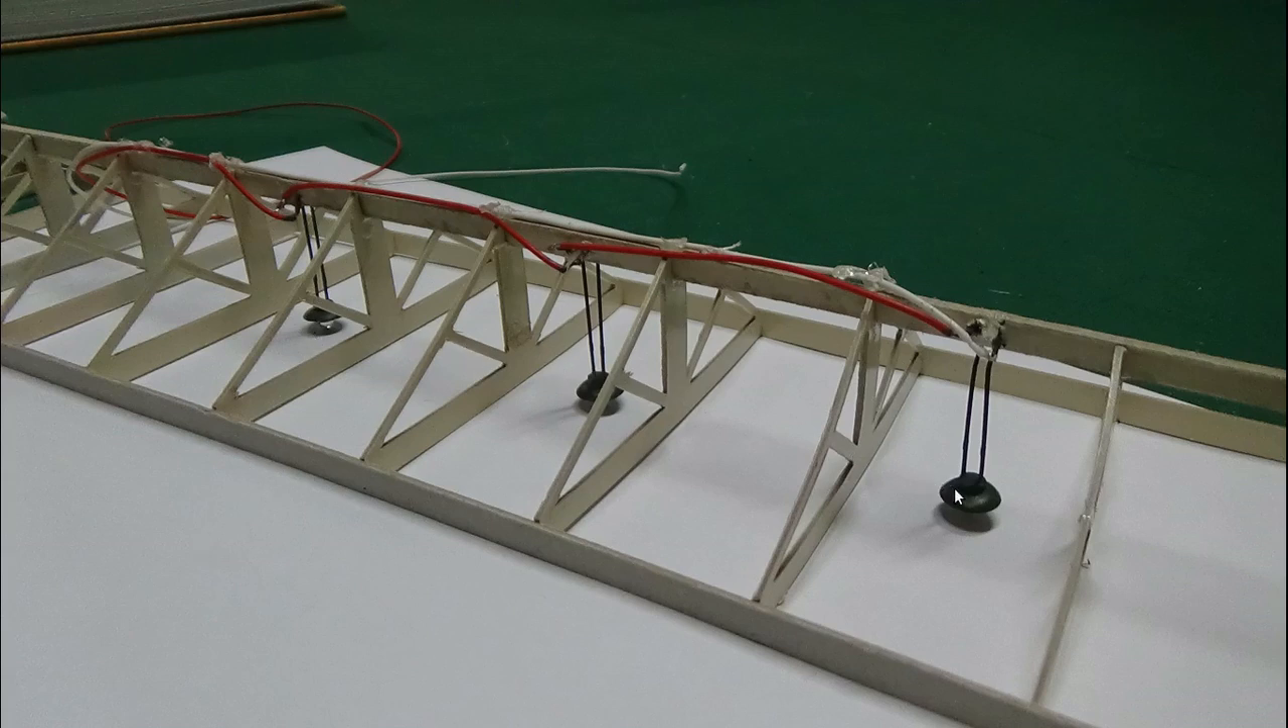You can see i've got the lights spread evenly throughout the structure.